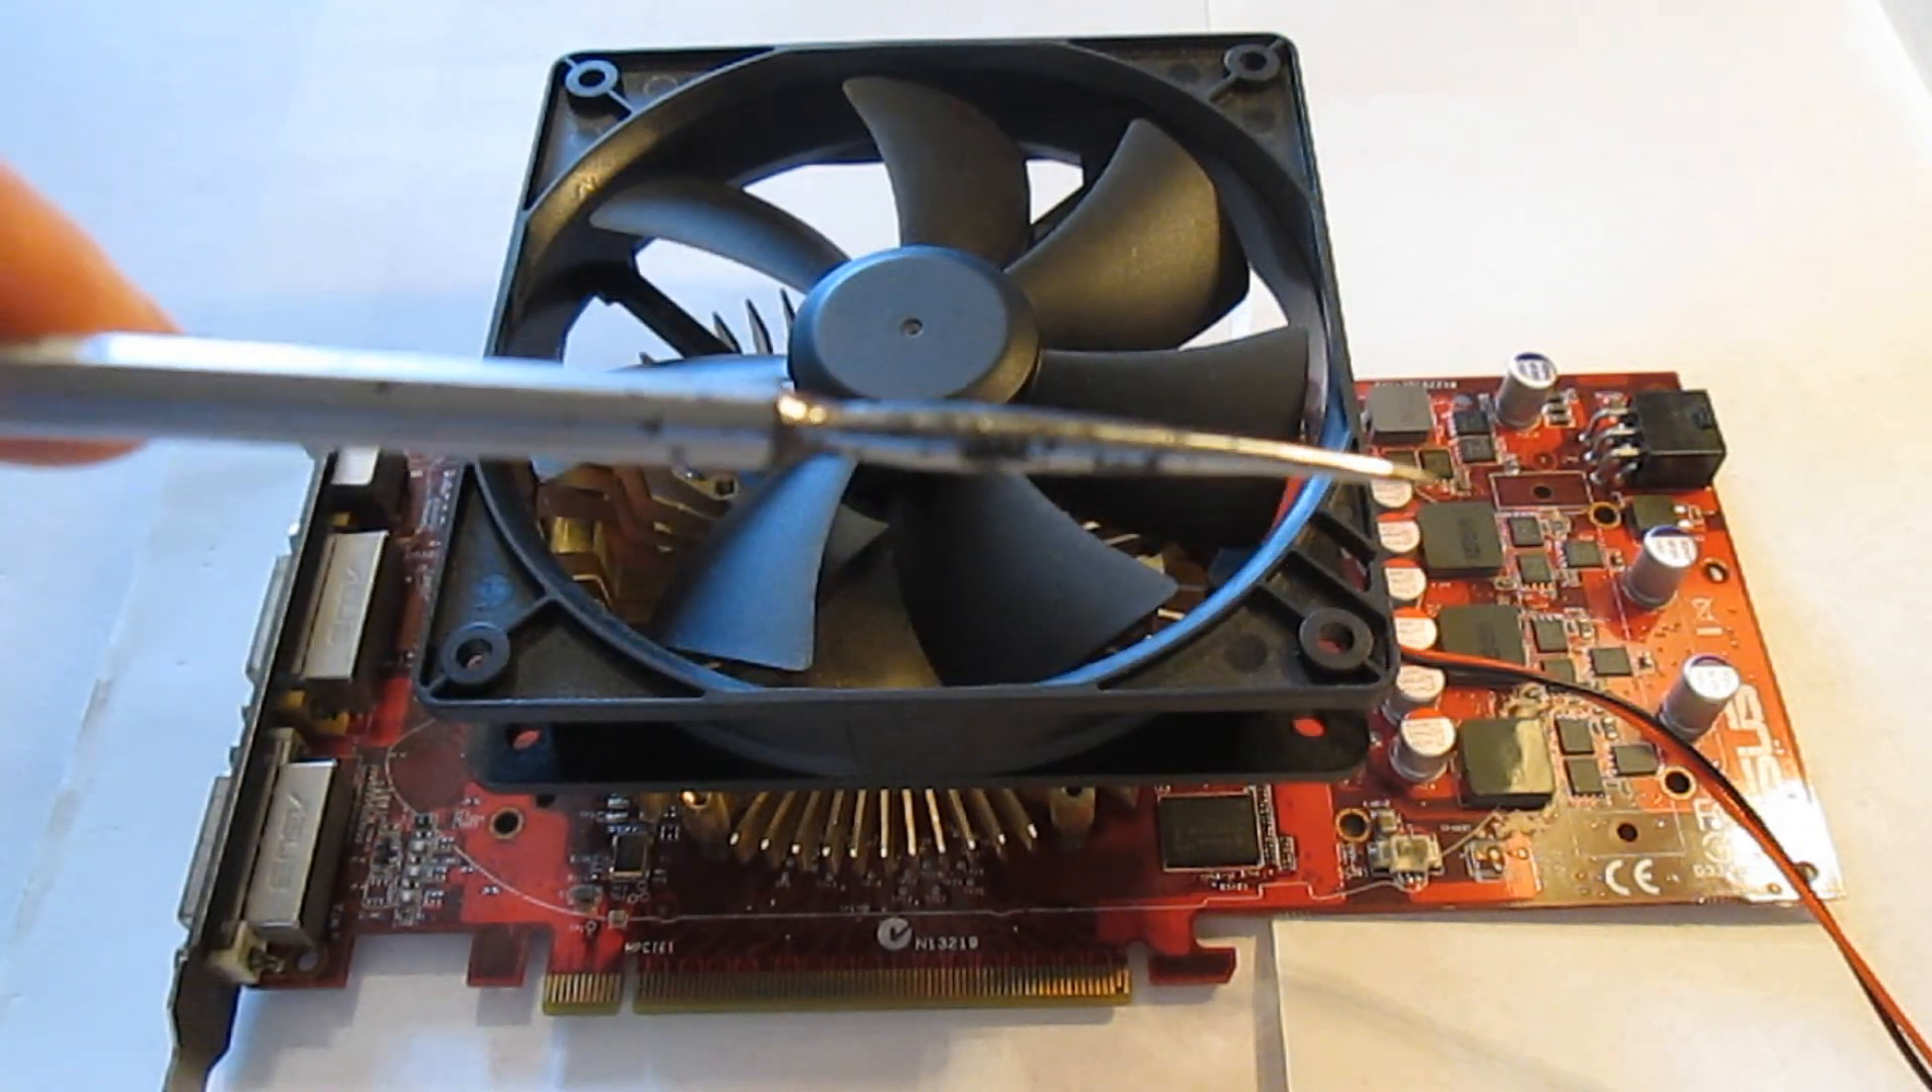But you may notice that the fan isn't covering the voltage regulators.